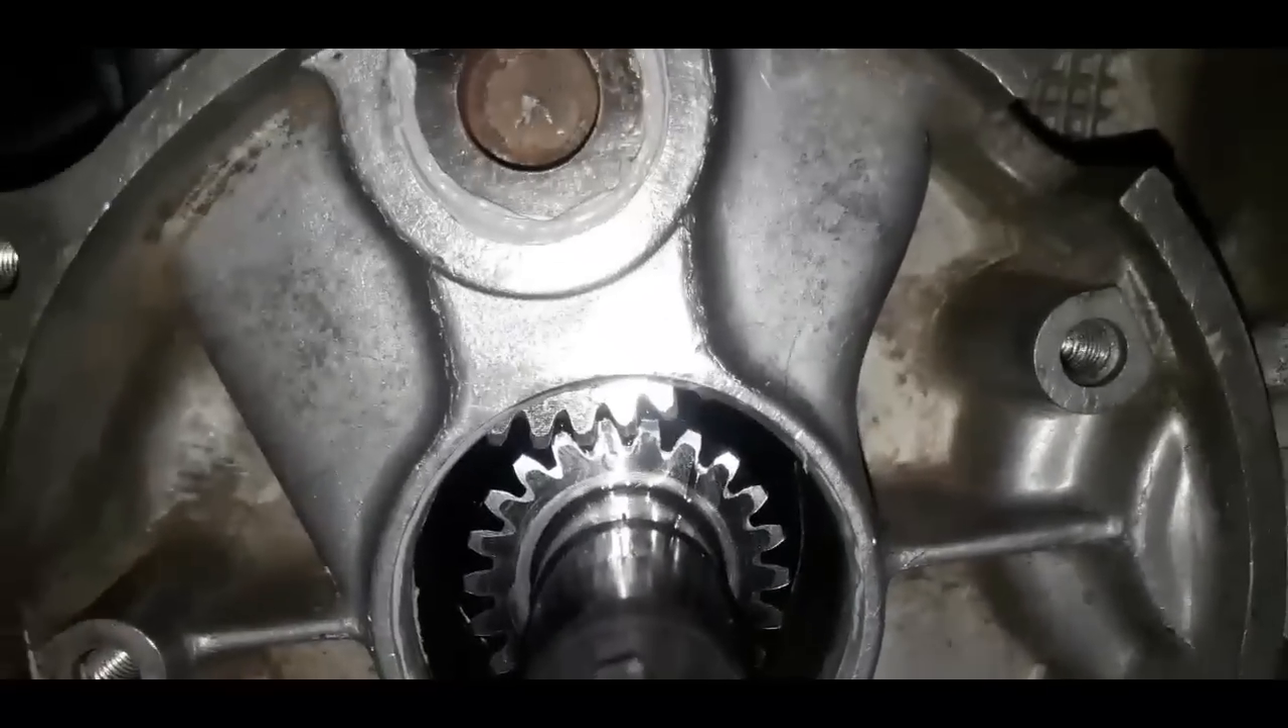Nailagay na natin yung timing gear na napili natin.